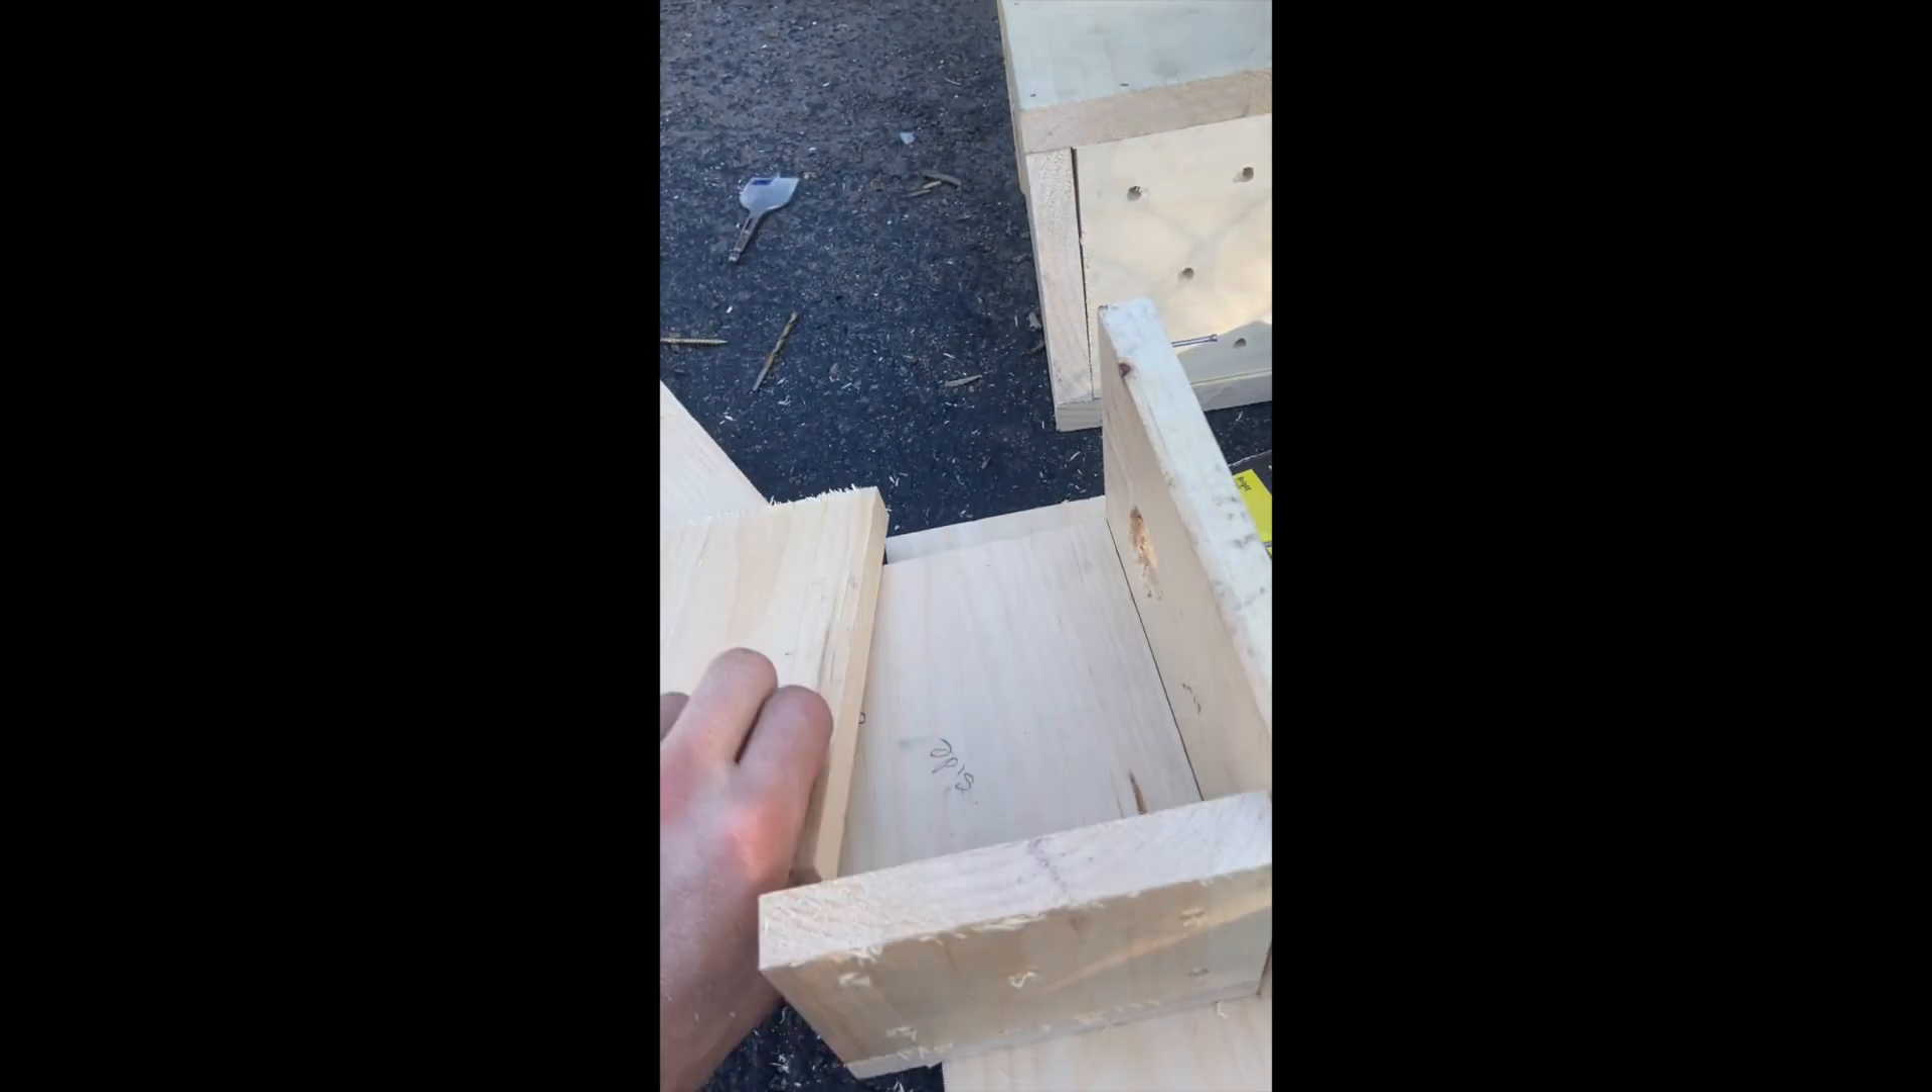So this is what it looks like after you attach the bottom. So you've got the side, the front and the bottom together.